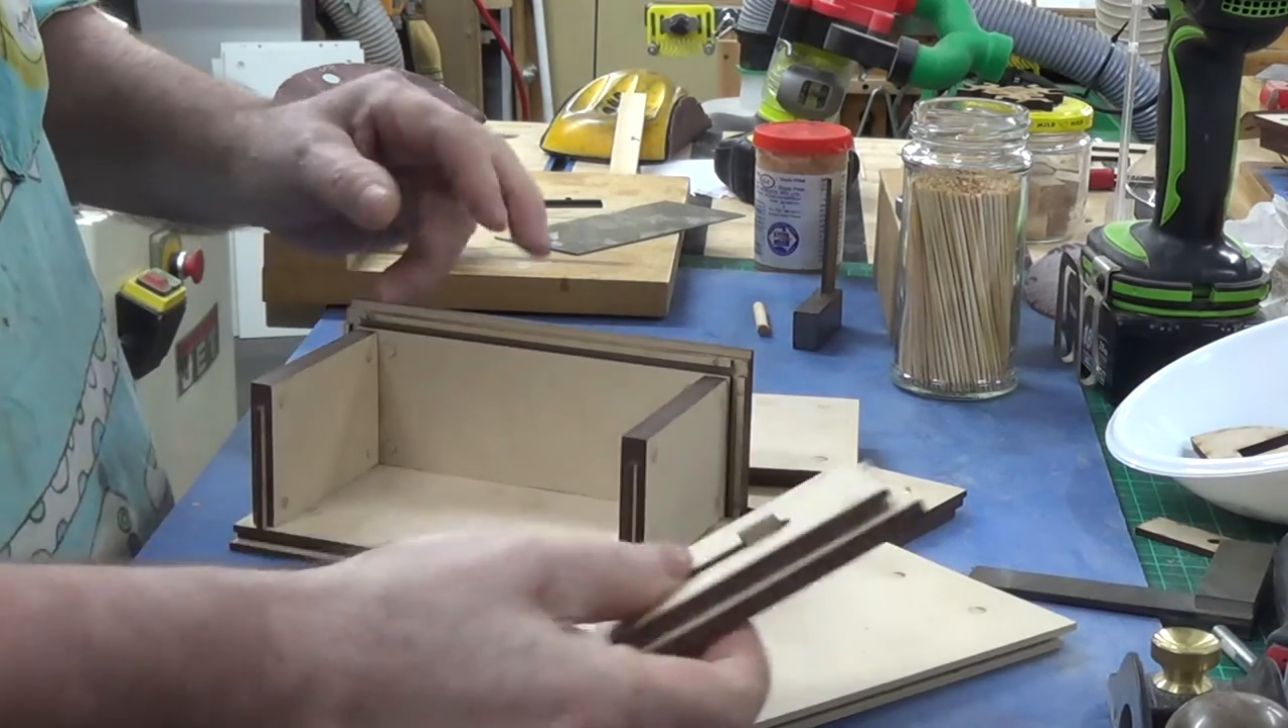Okay the box has been semi assembled I've glued on the dividers glued on one of the sides to the base.